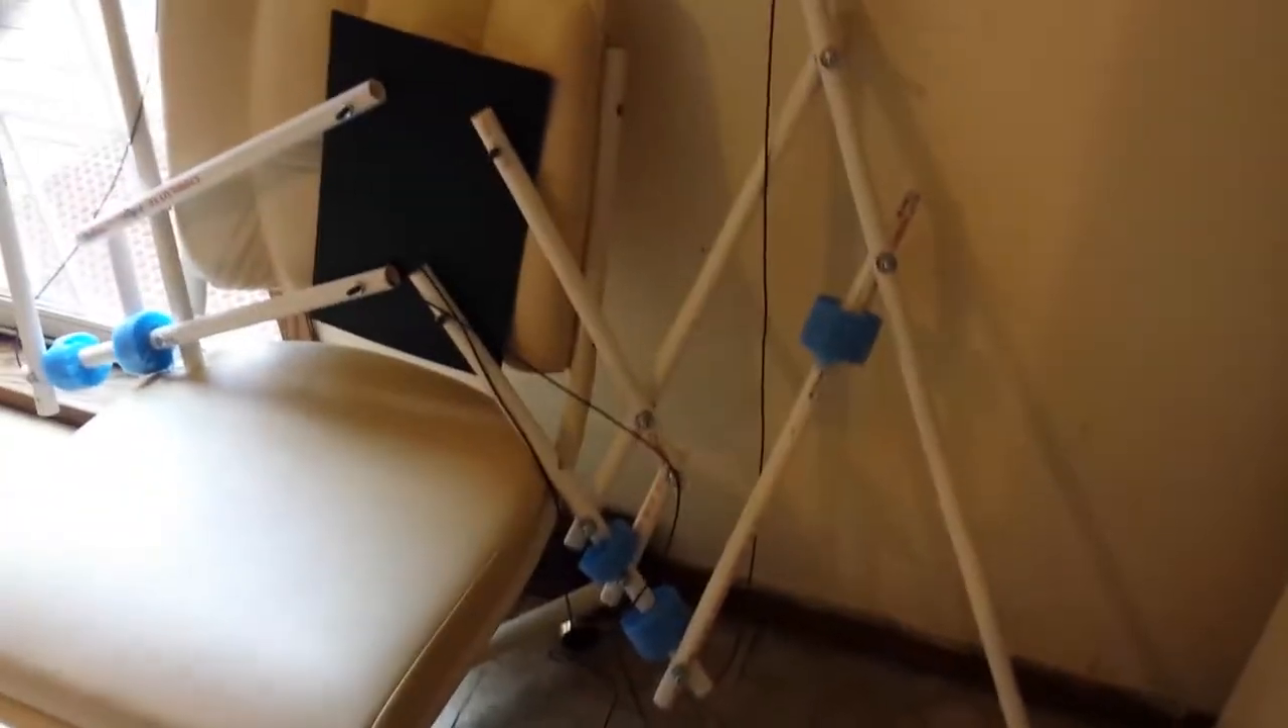This is the skeleton of my wings. I have yet to put feathers on.